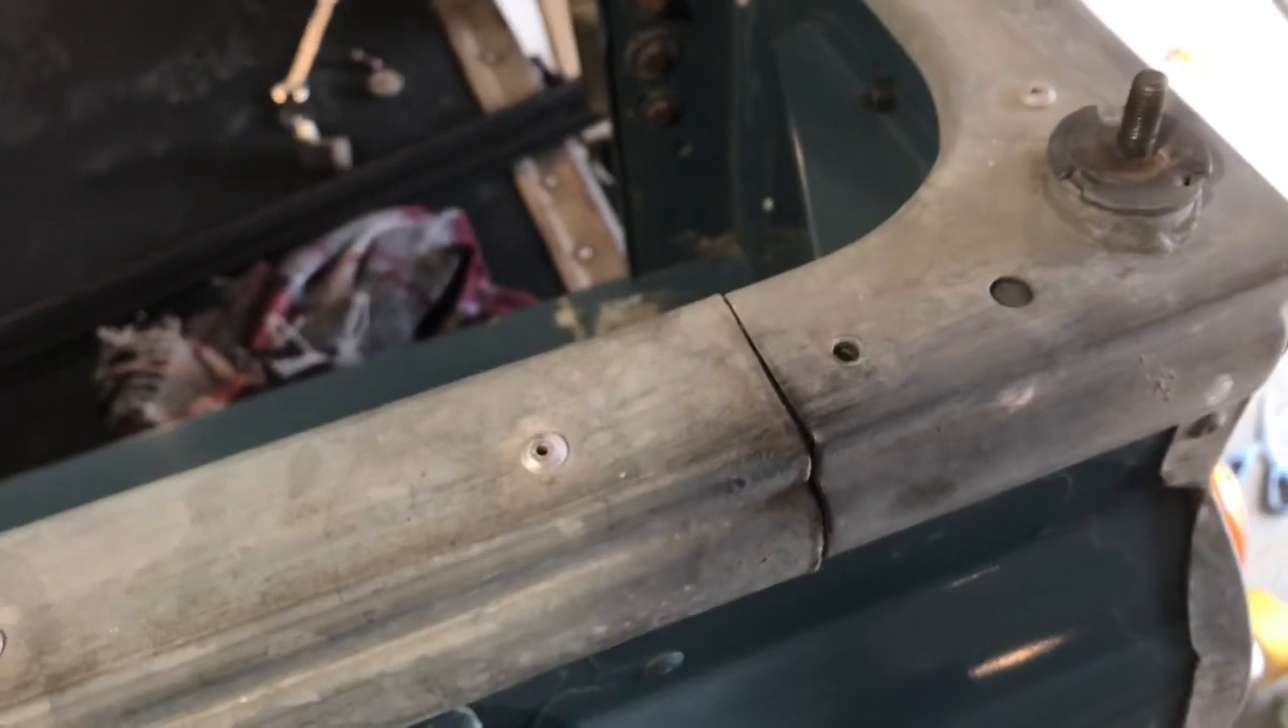I was just going to put the top on, but I realised that this last section here is a bit out of alignment, and I realised that there's actually a missing rivet there, so I'm just going to put that missing rivet in.